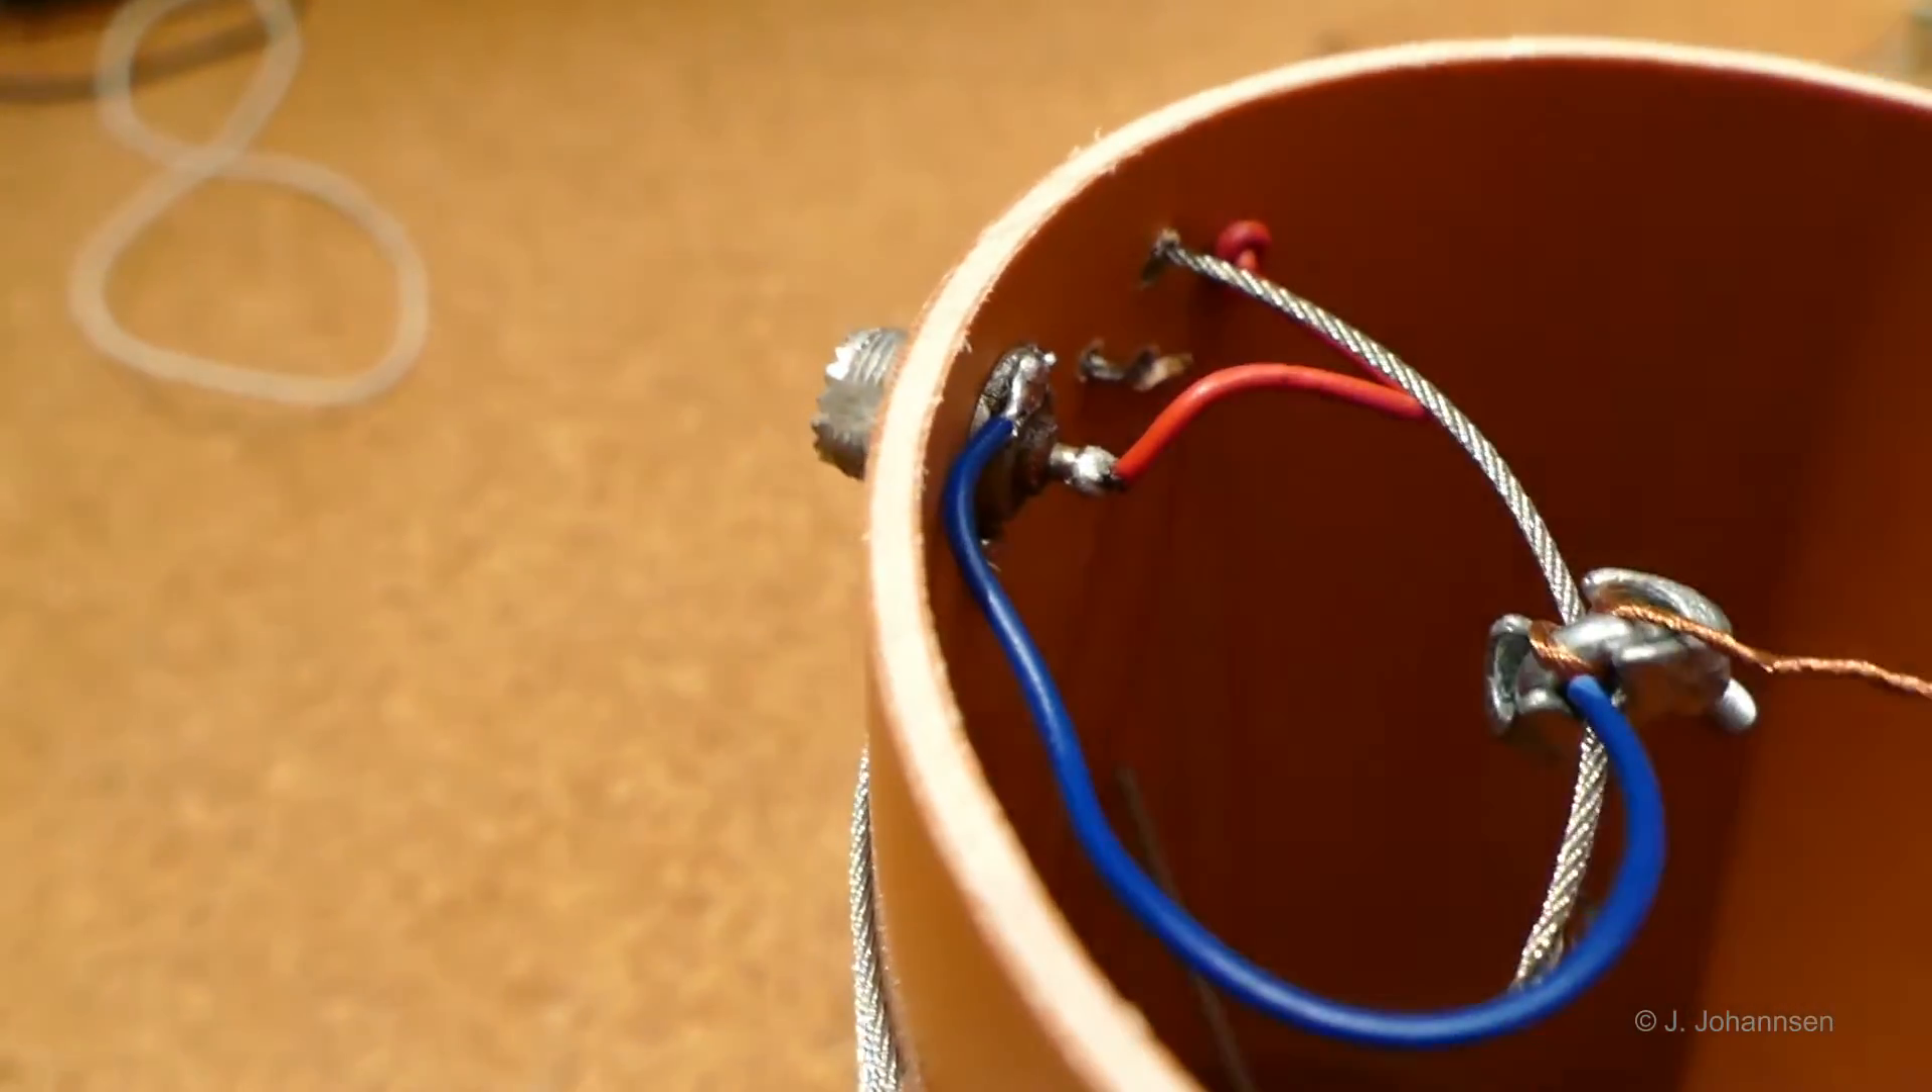Here you can see it is connected with this clamp to the steel cable and the steel cable is the lower part of the coil so the end of our coil.